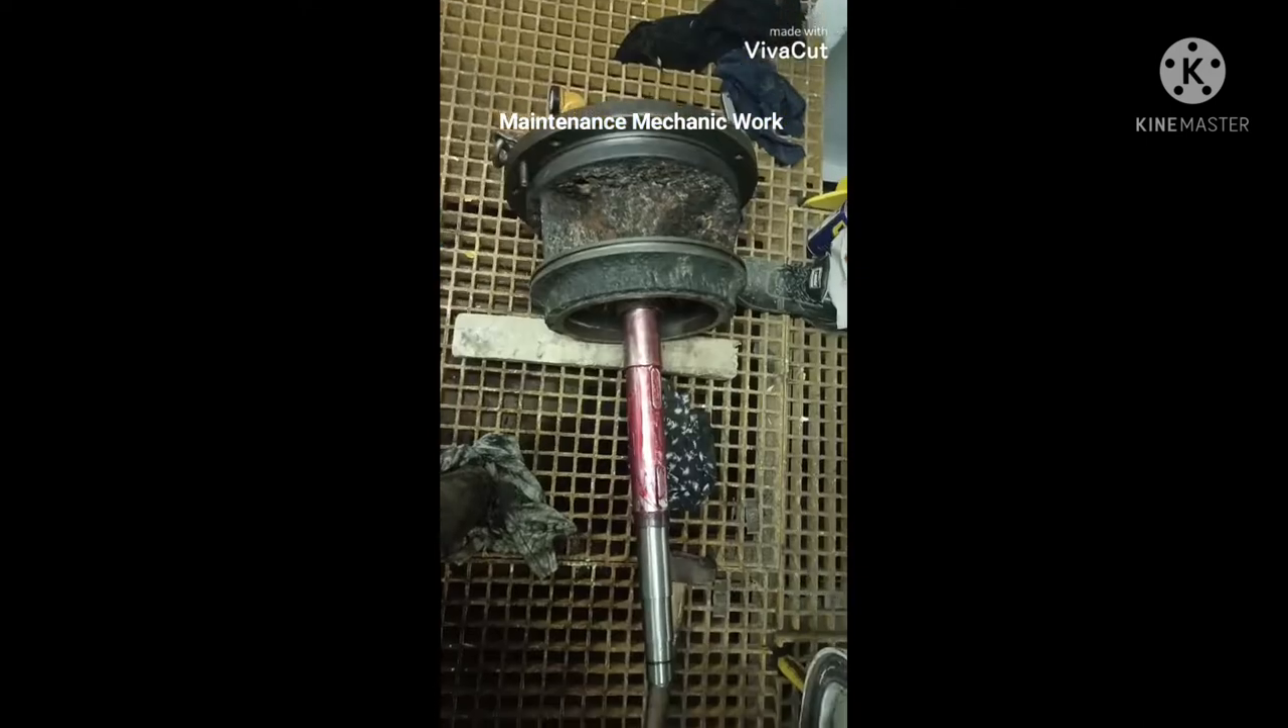सबसे पहले हाउजिंग में हमने shaft को fix कर लिया।